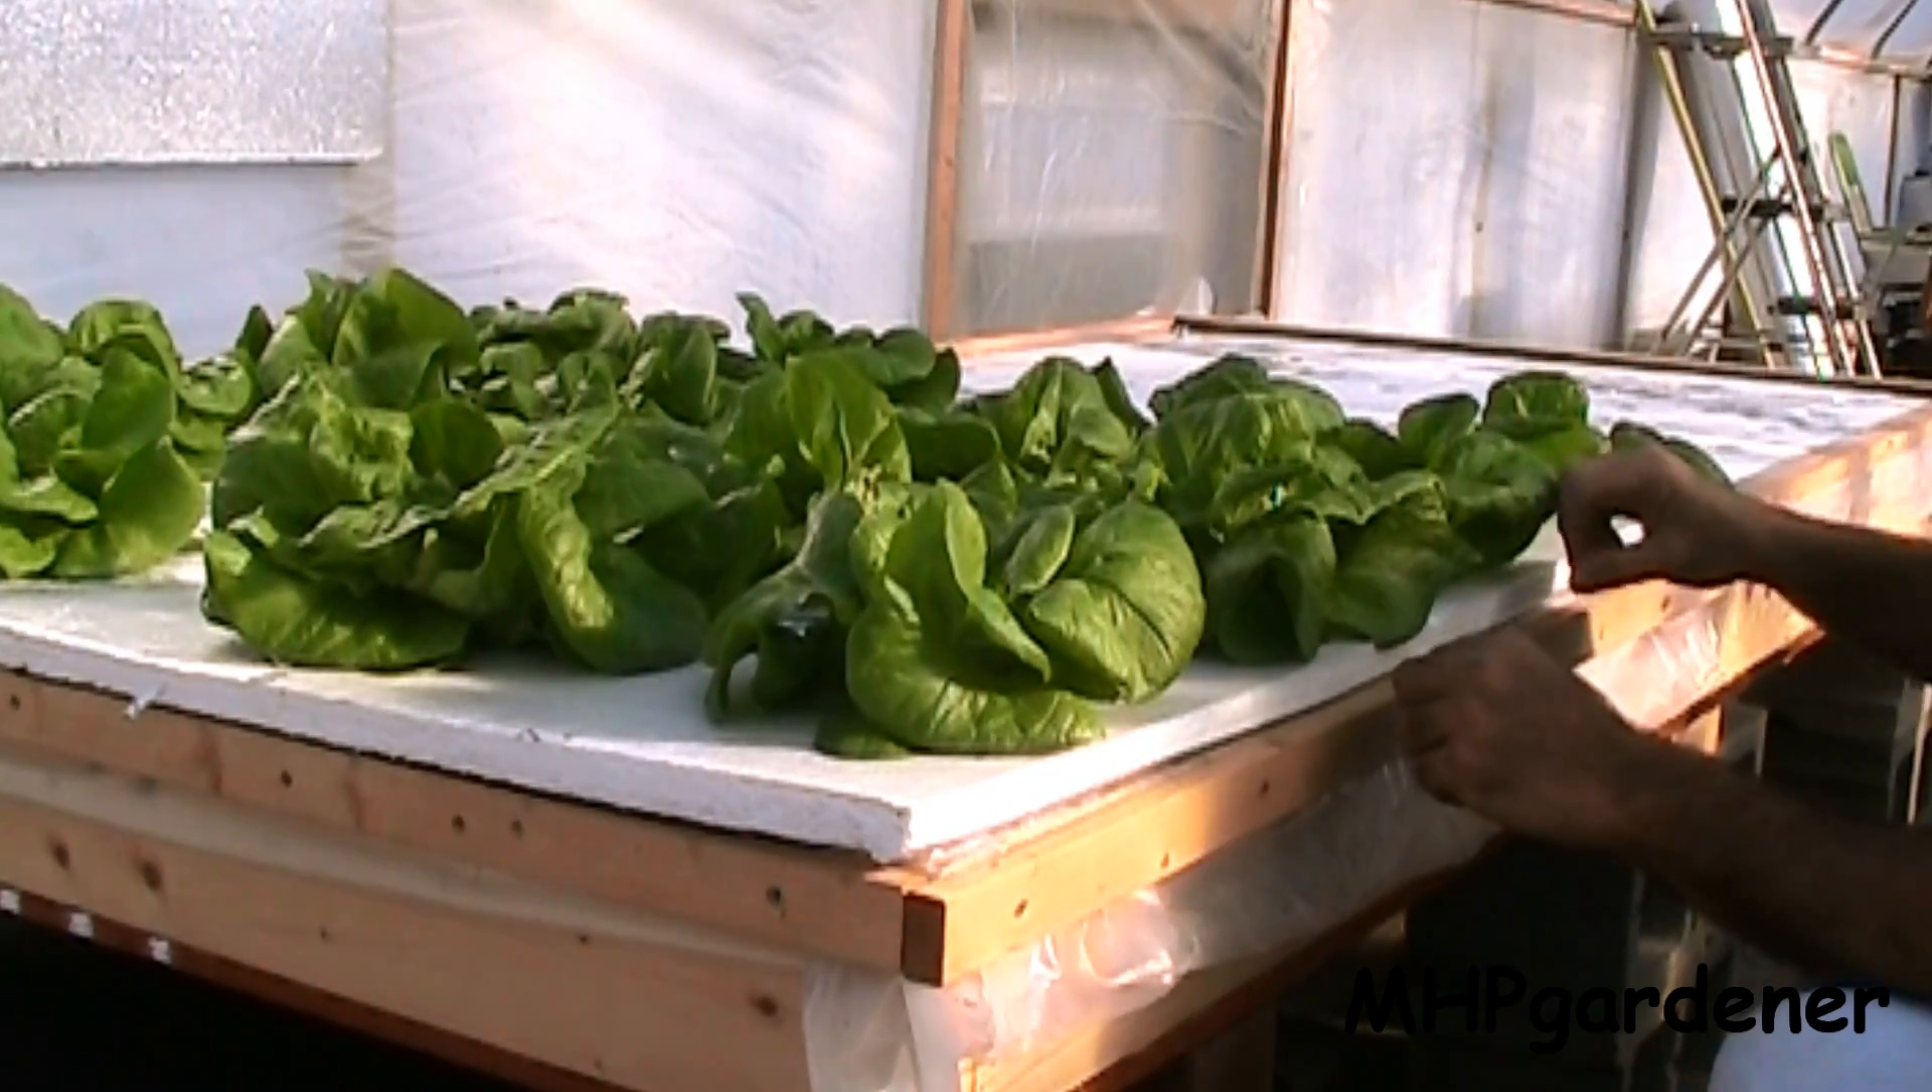On this Kratky side, you can see that the Styrofoam actually sits on top of the lumber so it makes a nice seal, no light can get in there.